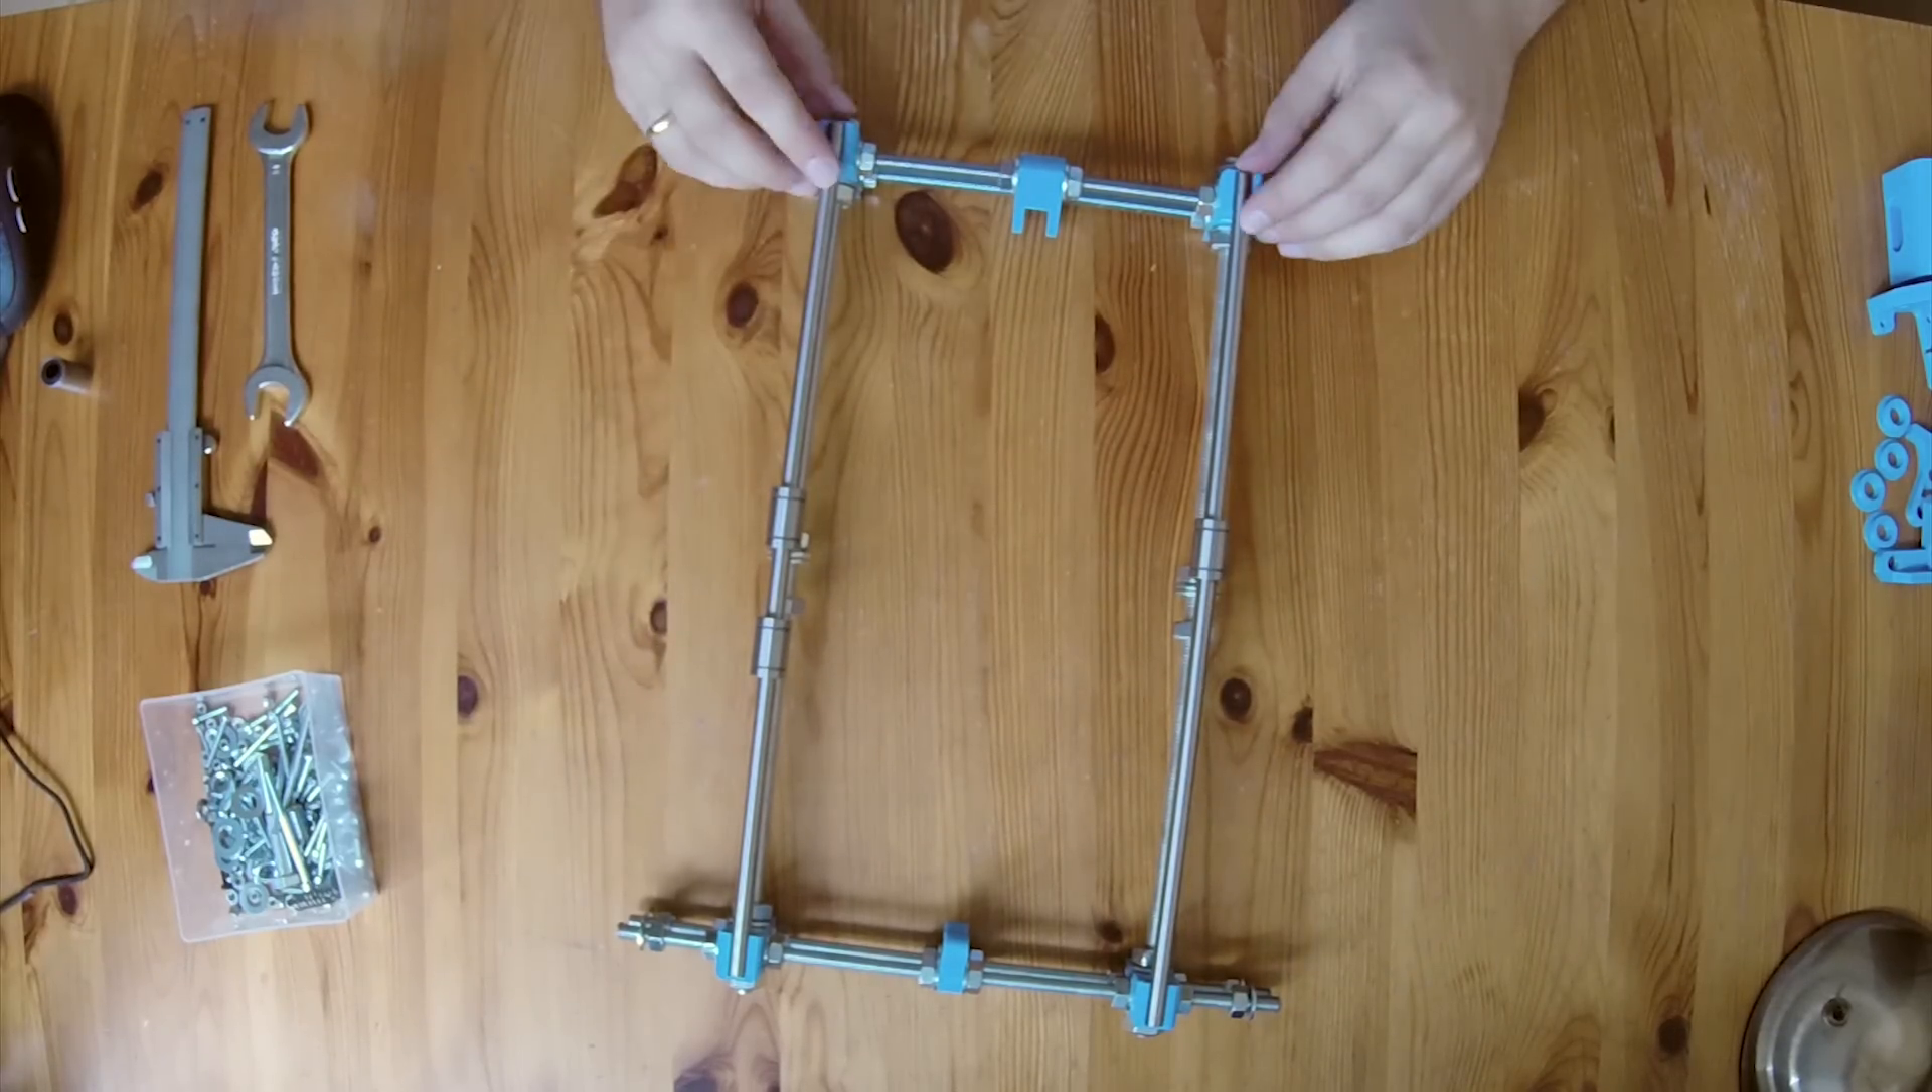Prowadnice razem z łożyskami są już na swoim miejscu, przydałoby się je zamocować.